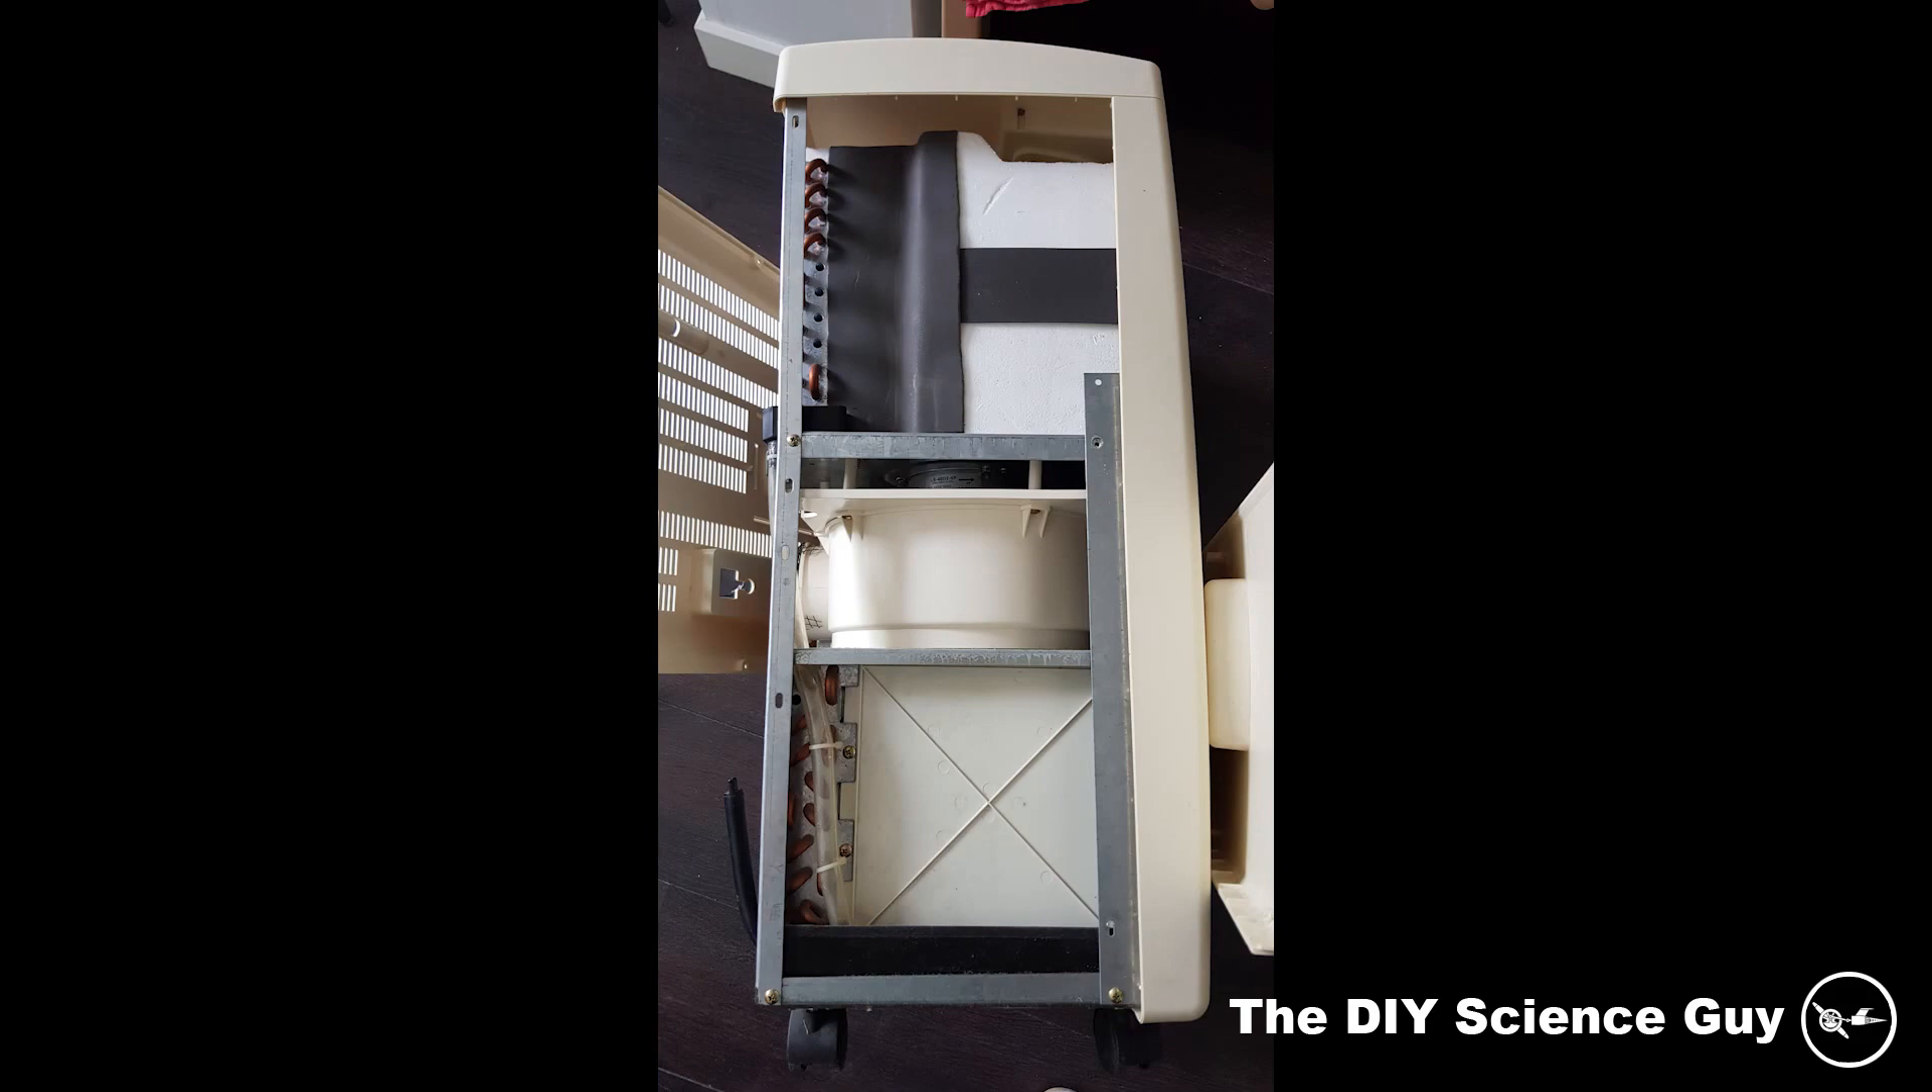So you can see here that I already removed the housing a bit.